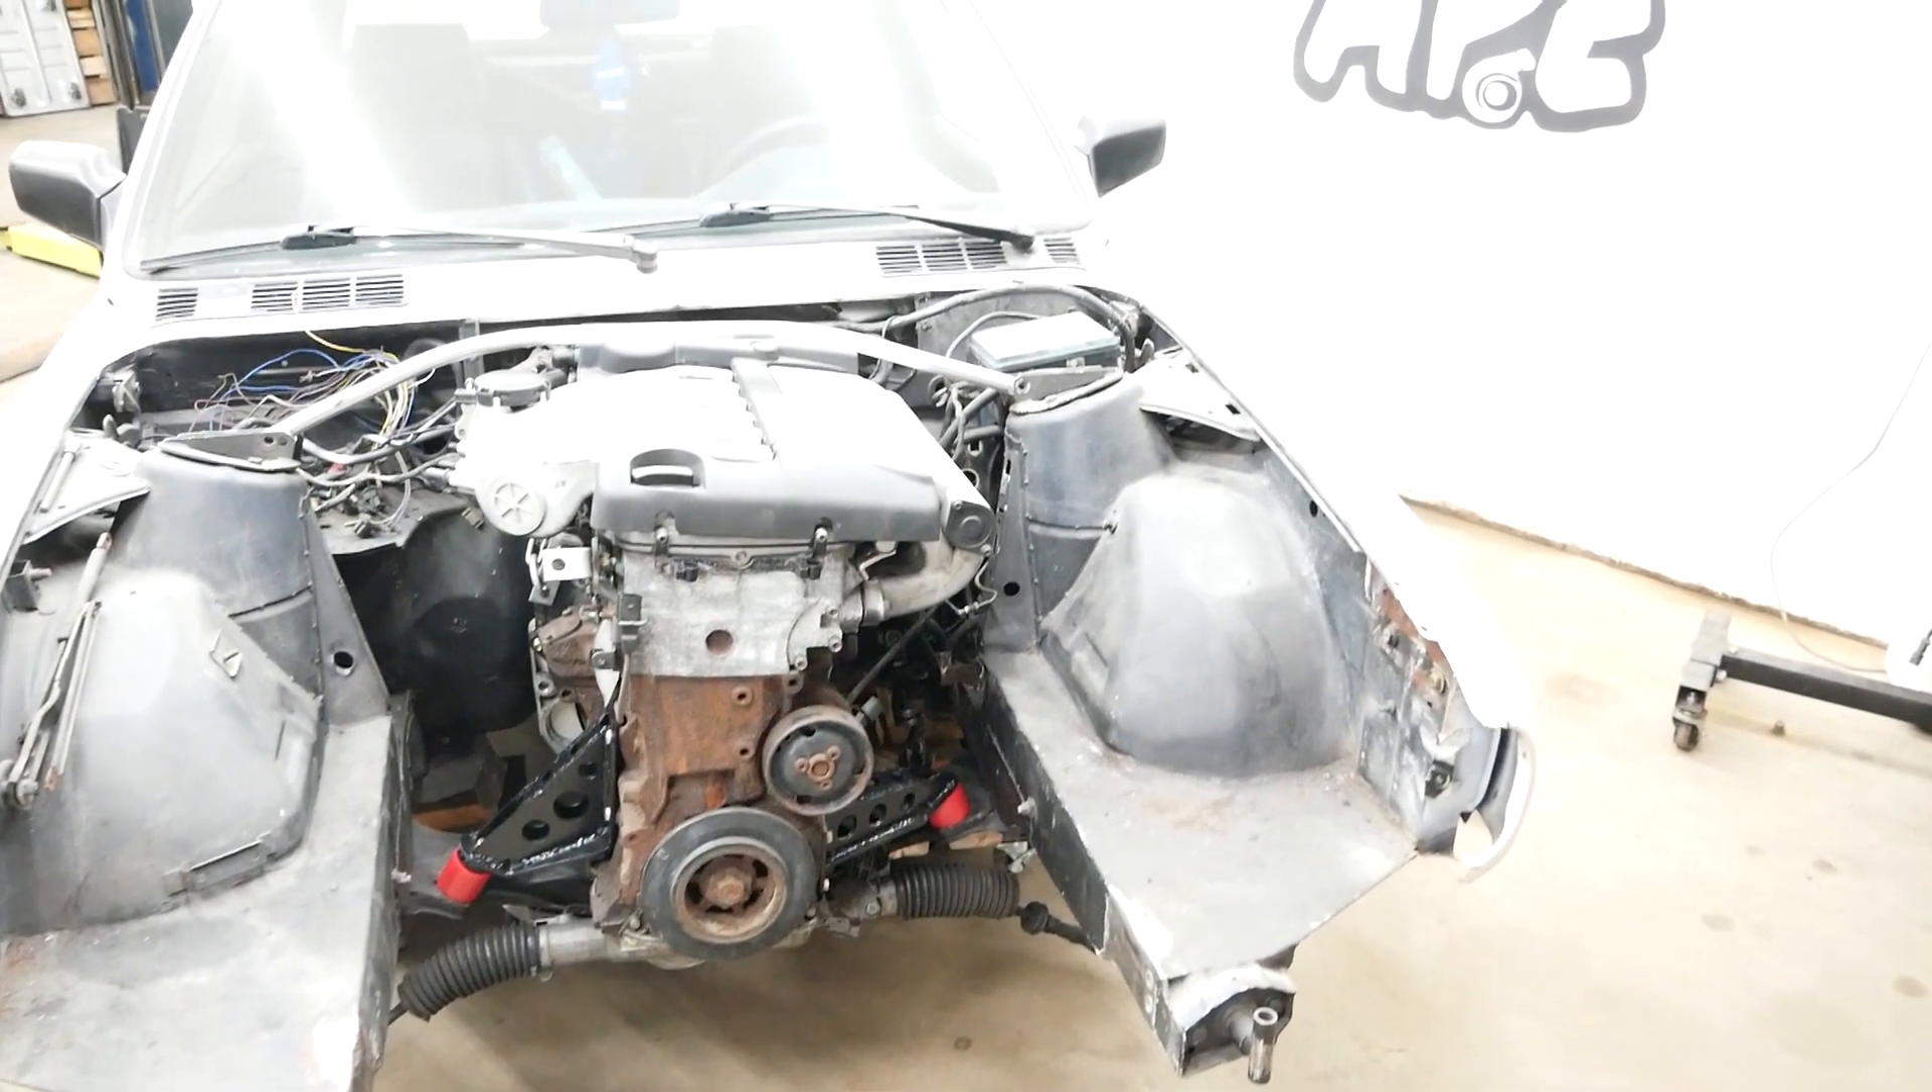The engine is mounted in the car with the custom engine mounts.